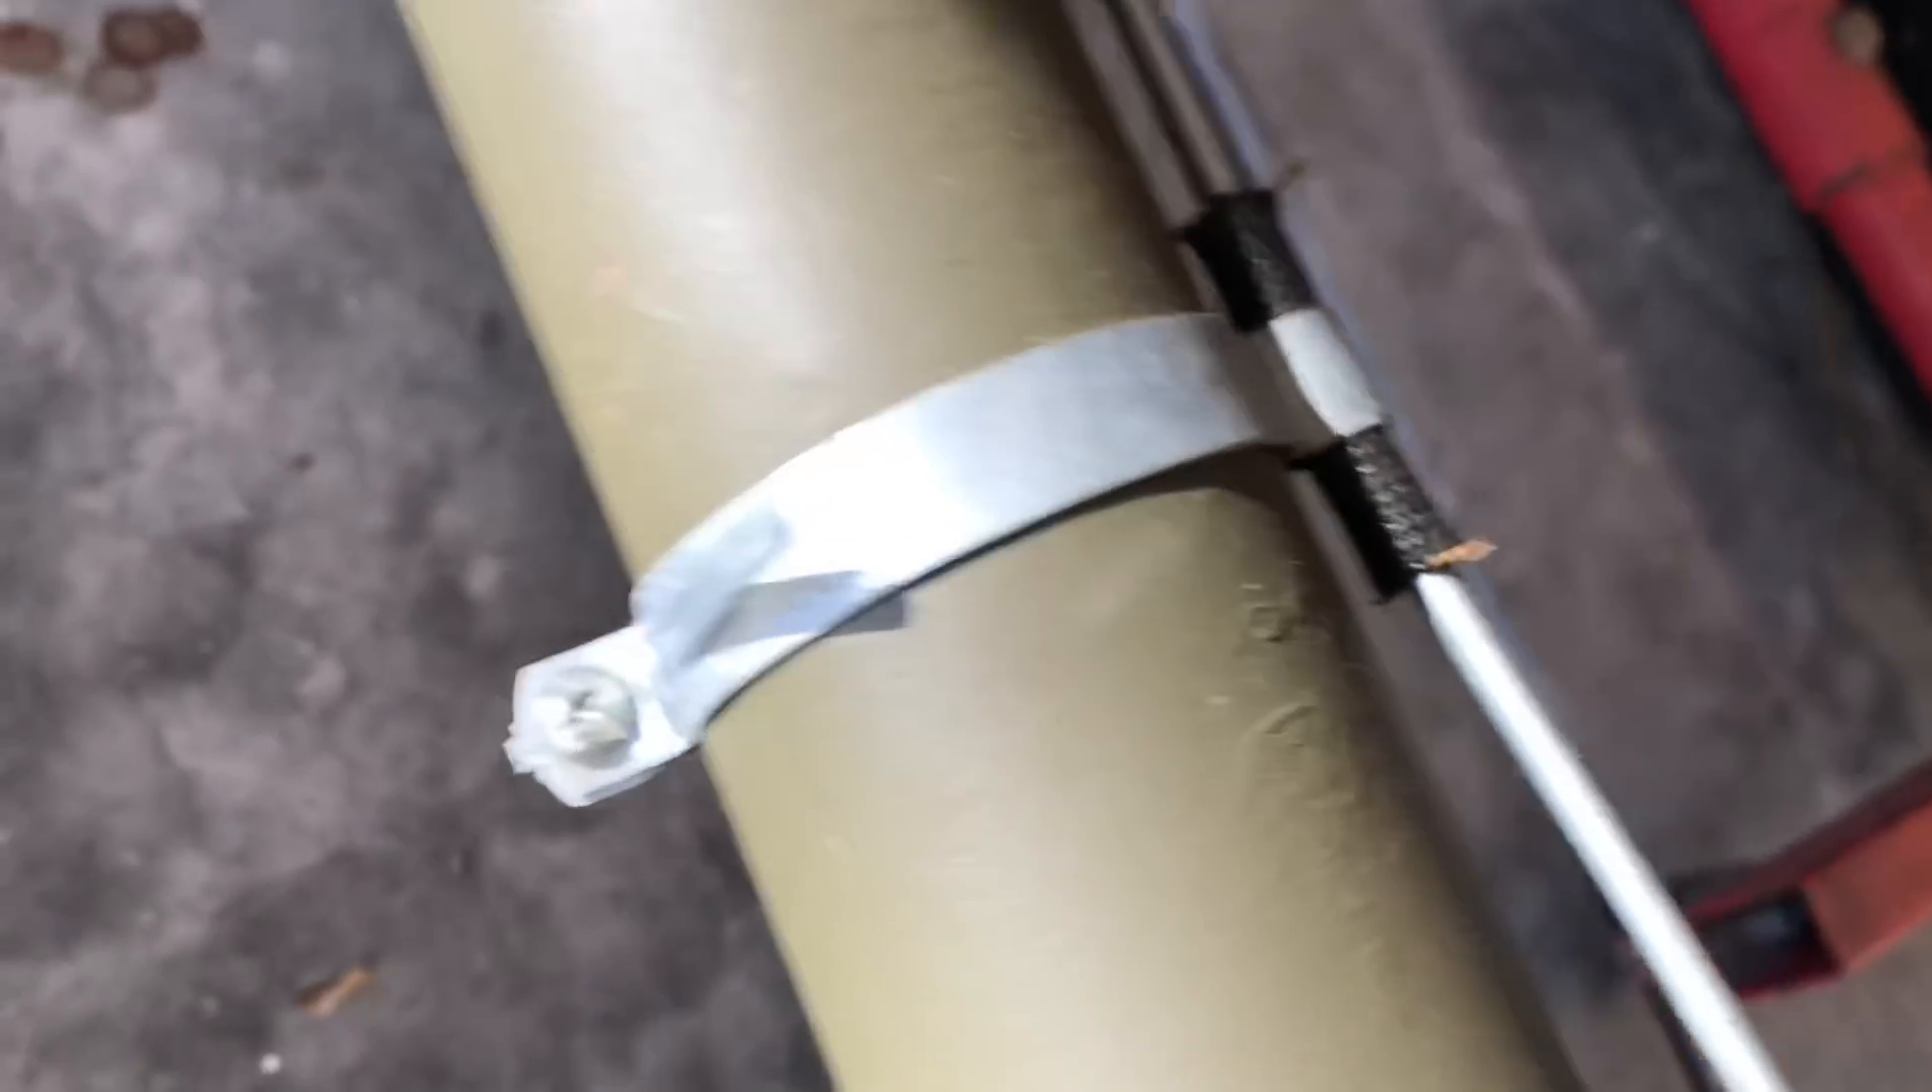Here's how I installed the clamp on the tube. I've got the screw facing towards the front of the Jeep and the tongue of the clamp facing upwards.